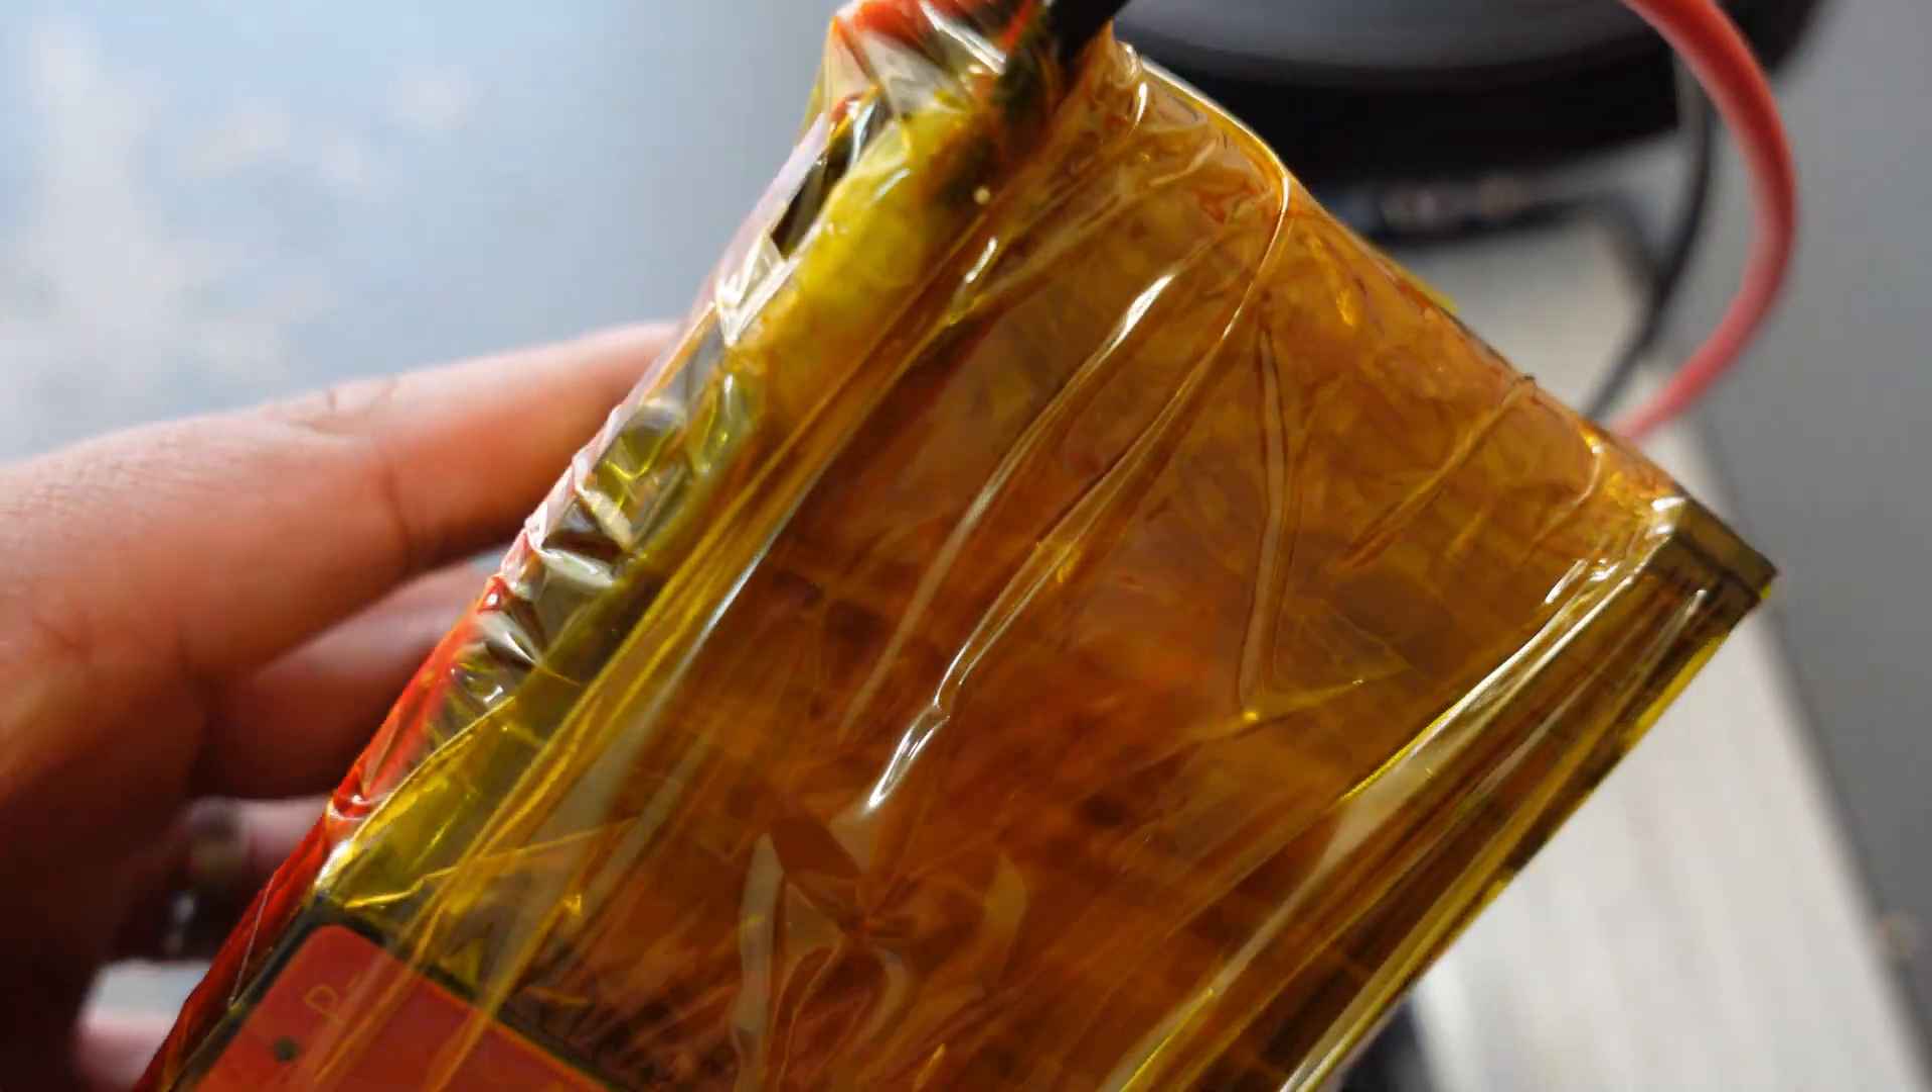So there's the replacement battery. It's all taped up. Got it wired up and soldered.